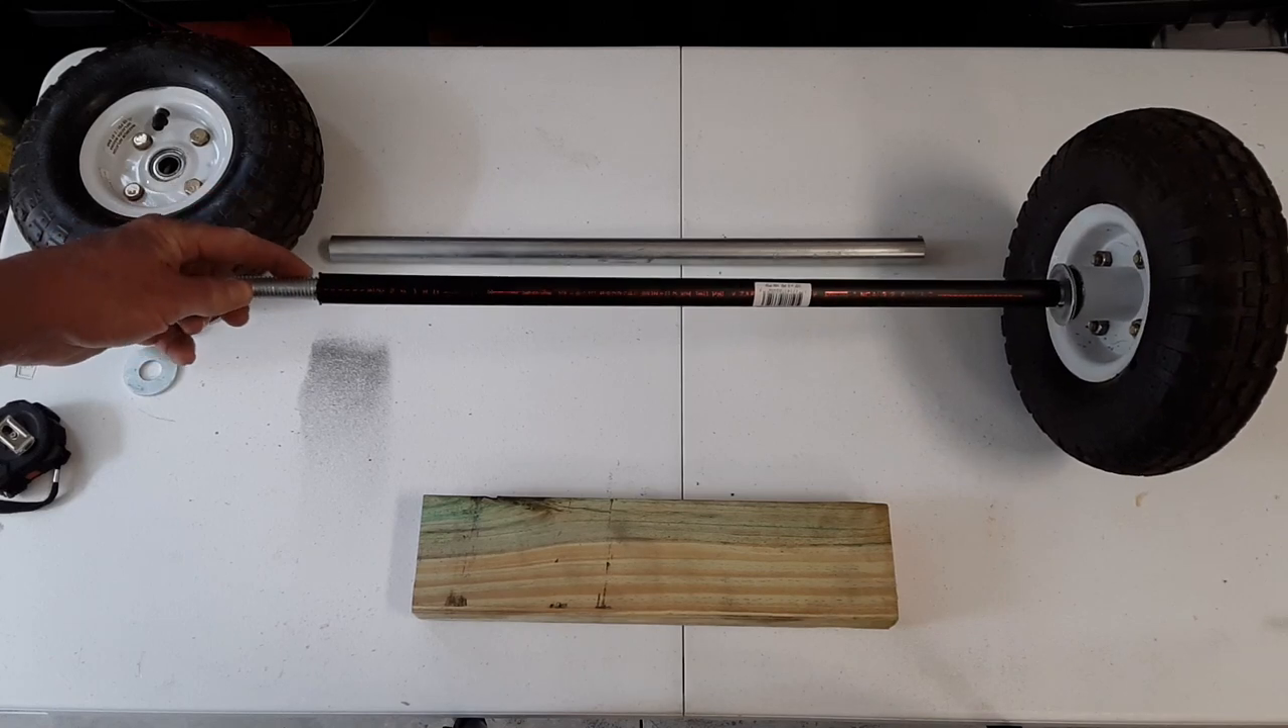So you can see I have the irrigation pipe over the threaded rod.